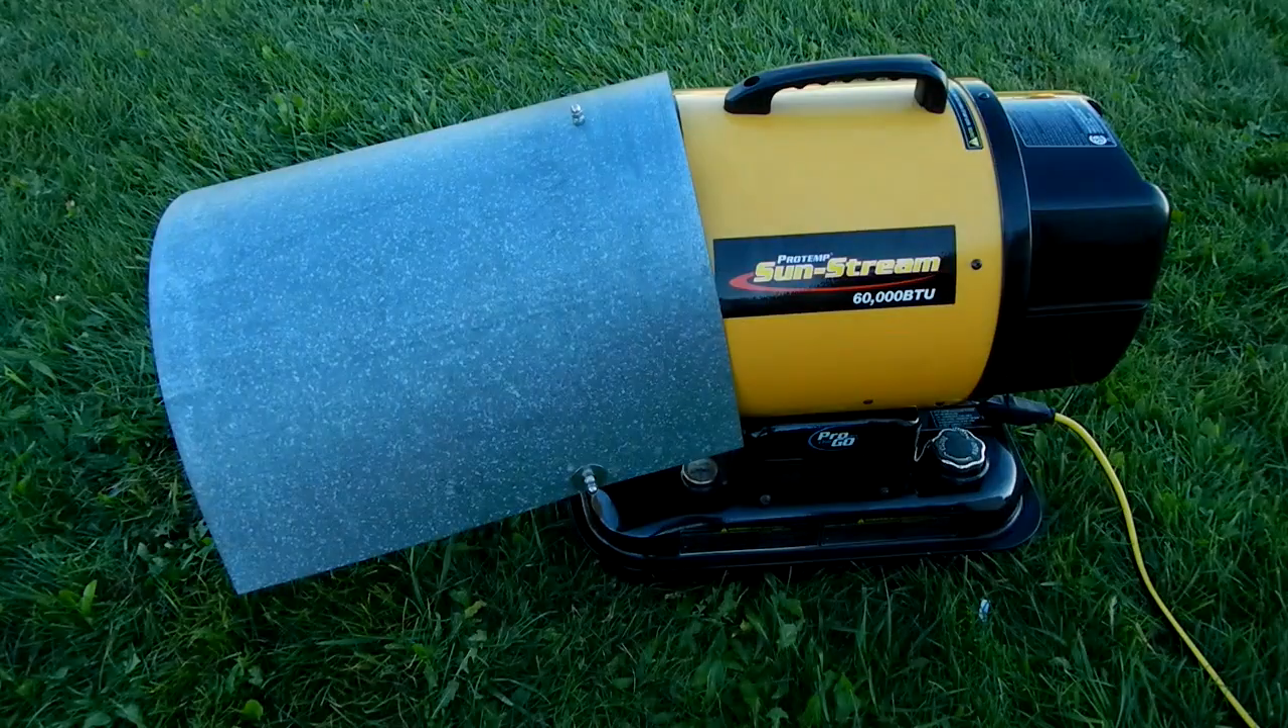So this is what the shield looks like attached.